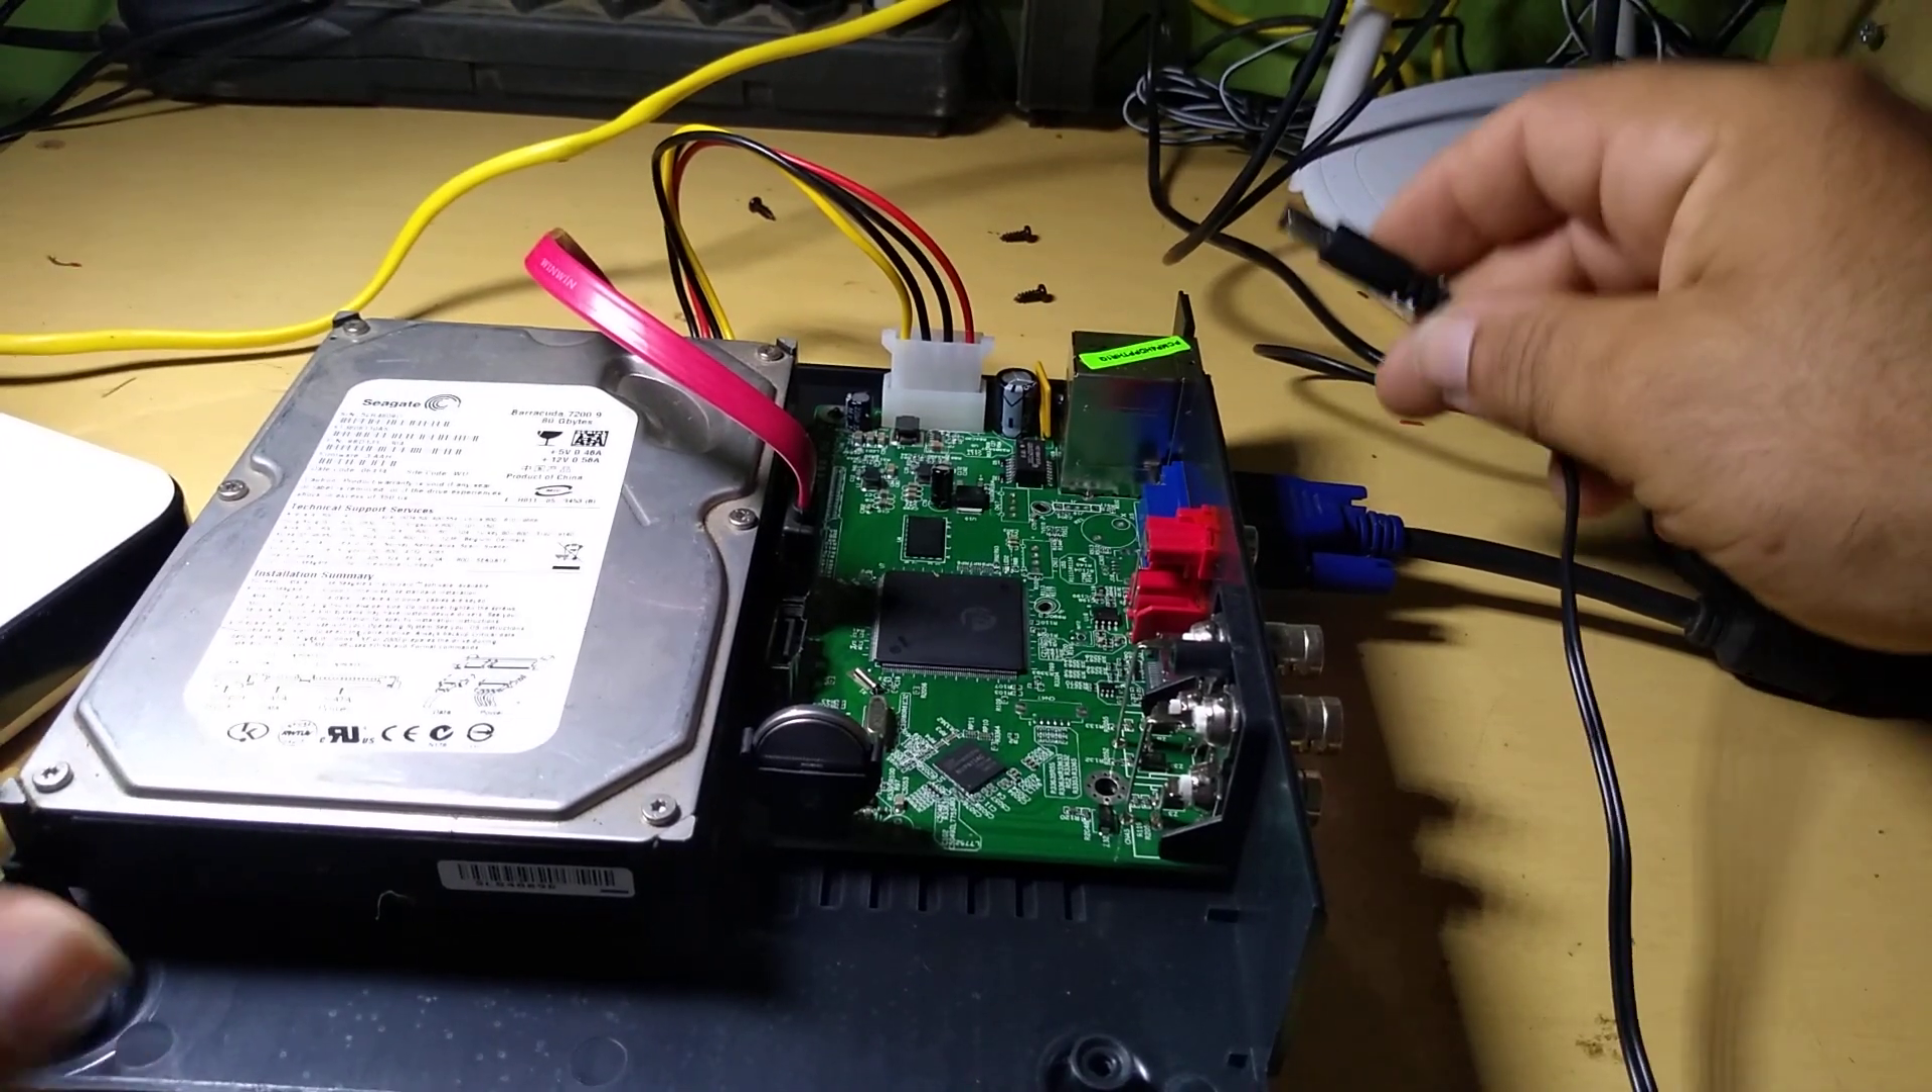Vocês podem ver que o HD já está no lugar.